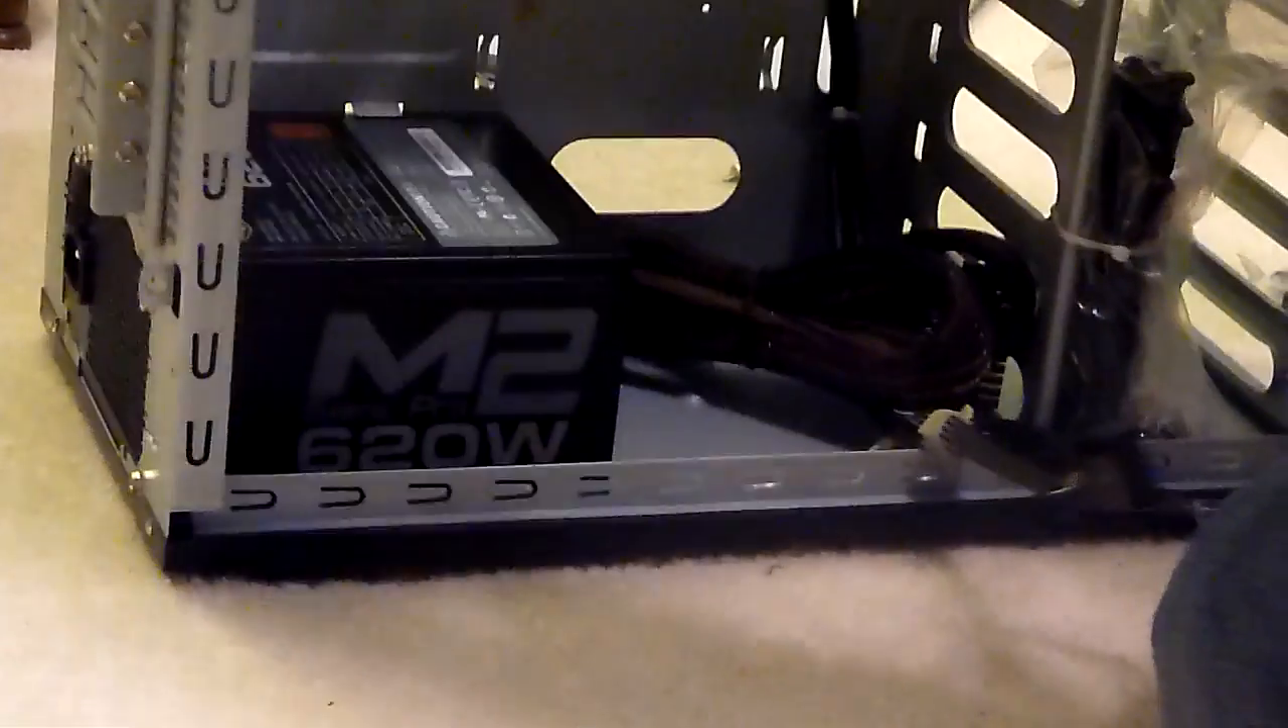All right, so now the power supply is in there.